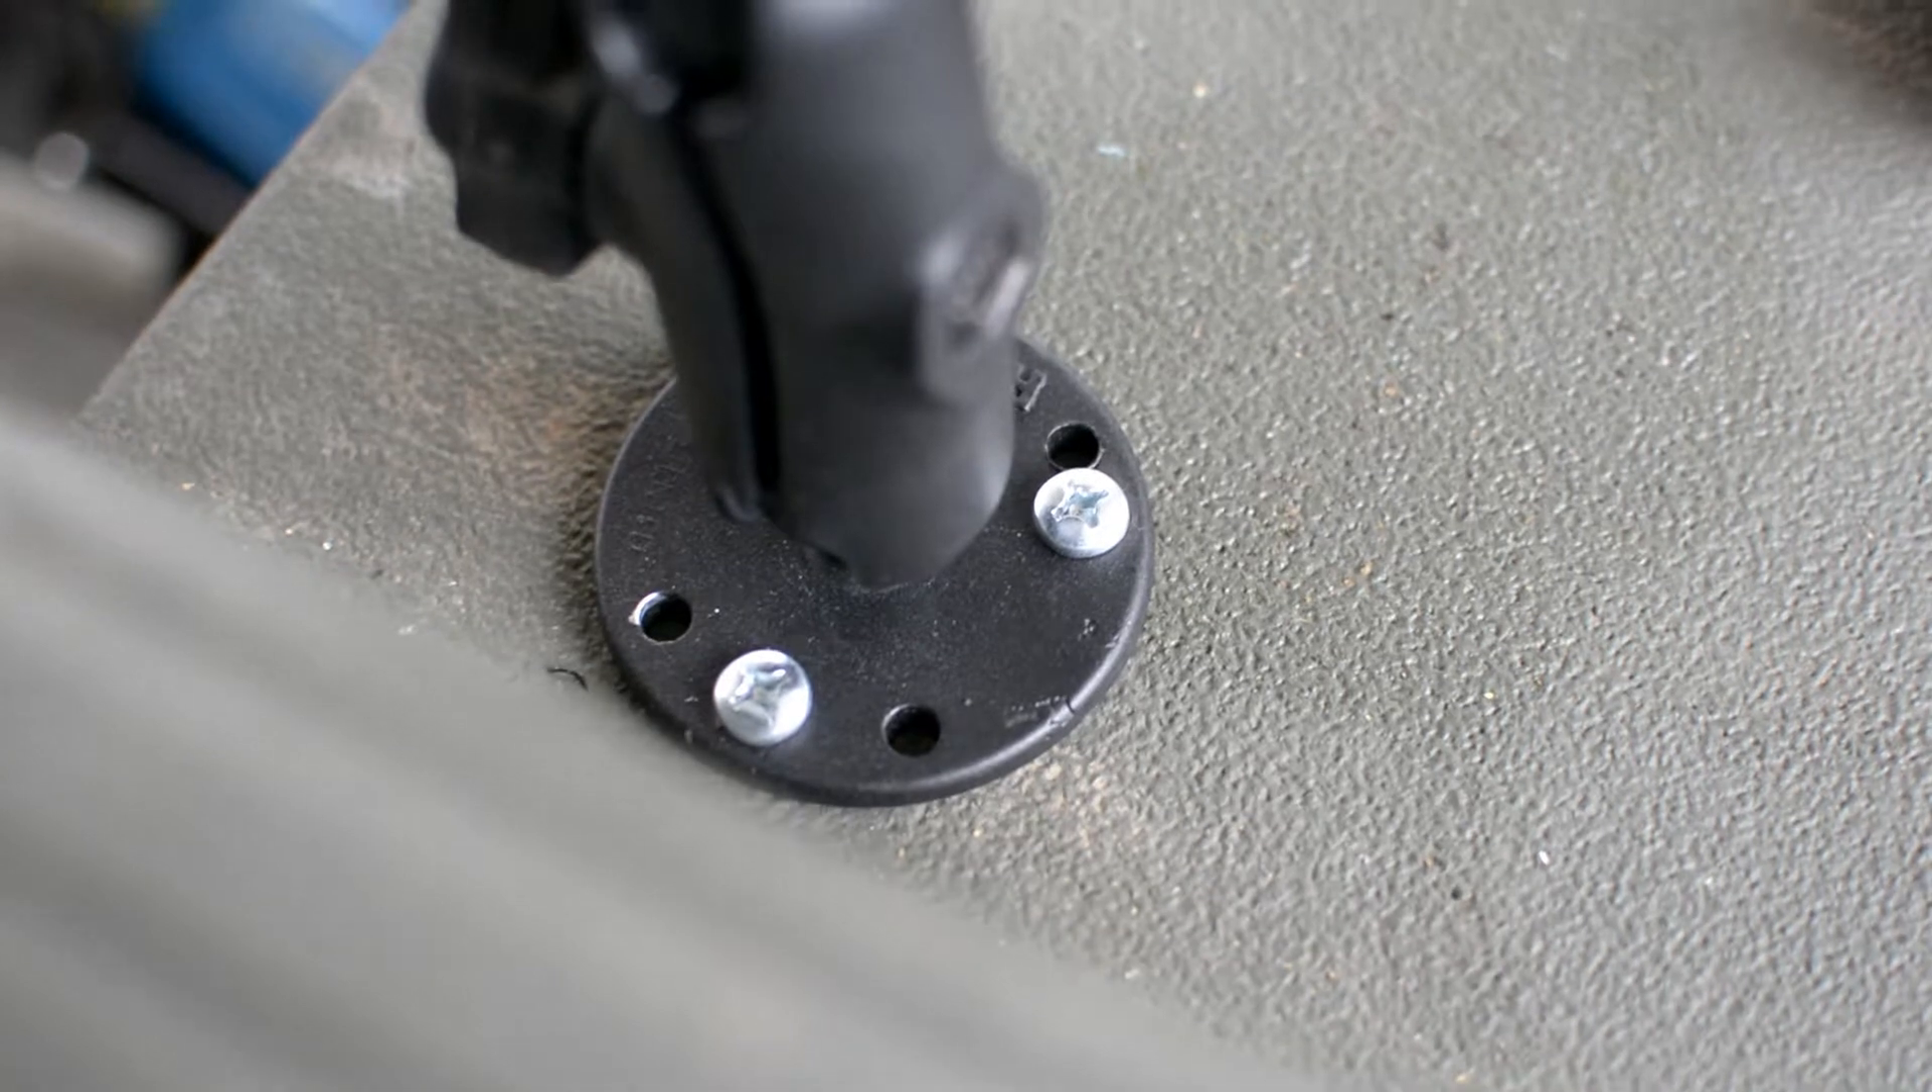Pre-drilled some holes. Put my ram mount down.